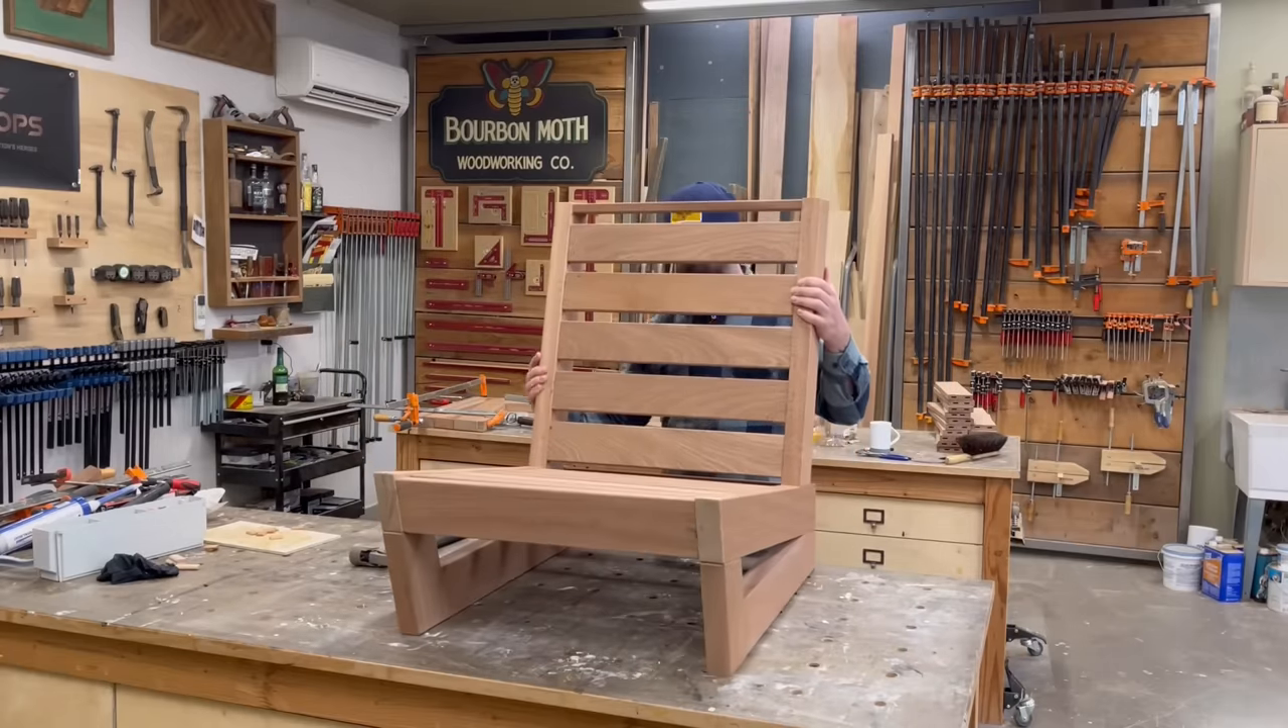A little tap tap boom tap tap bang and my chair was put together and well it looks pretty much like it did on that fancy website.